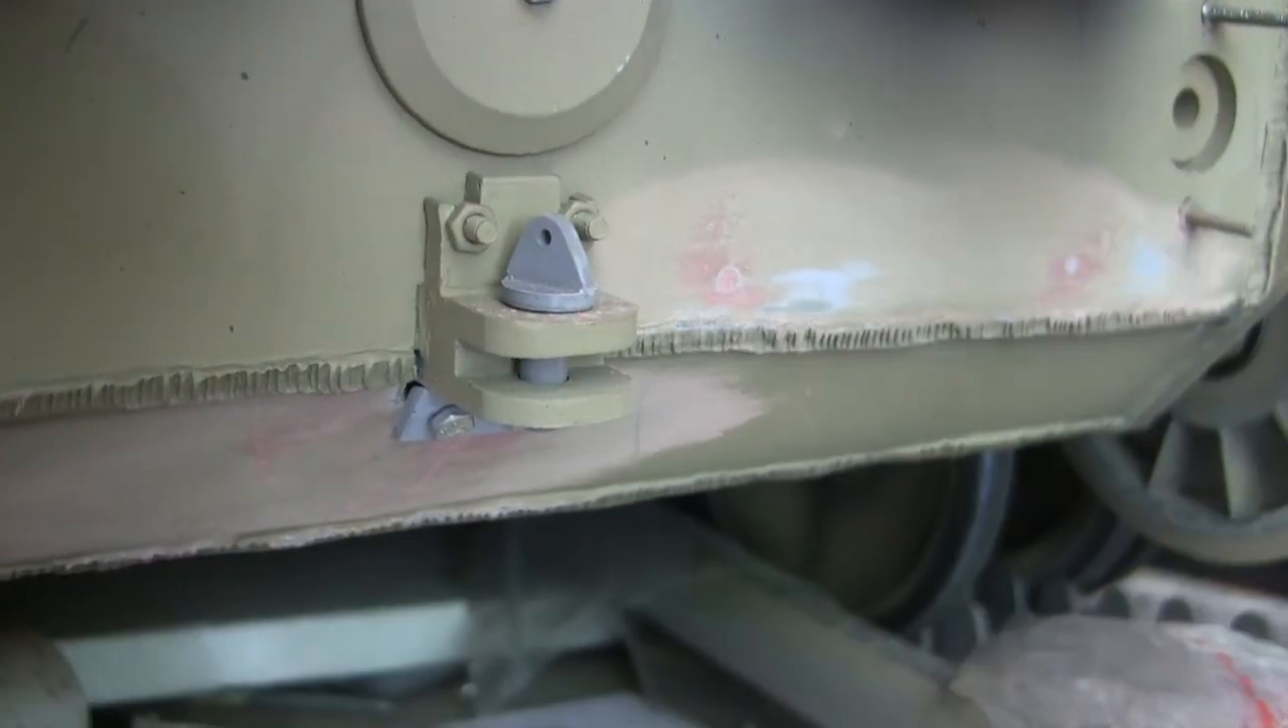Like what was mentioned earlier the tow hitch is the kit original one and here it is completely ready and finally fitted to the model. Quick observation is that the tow pin has been added.